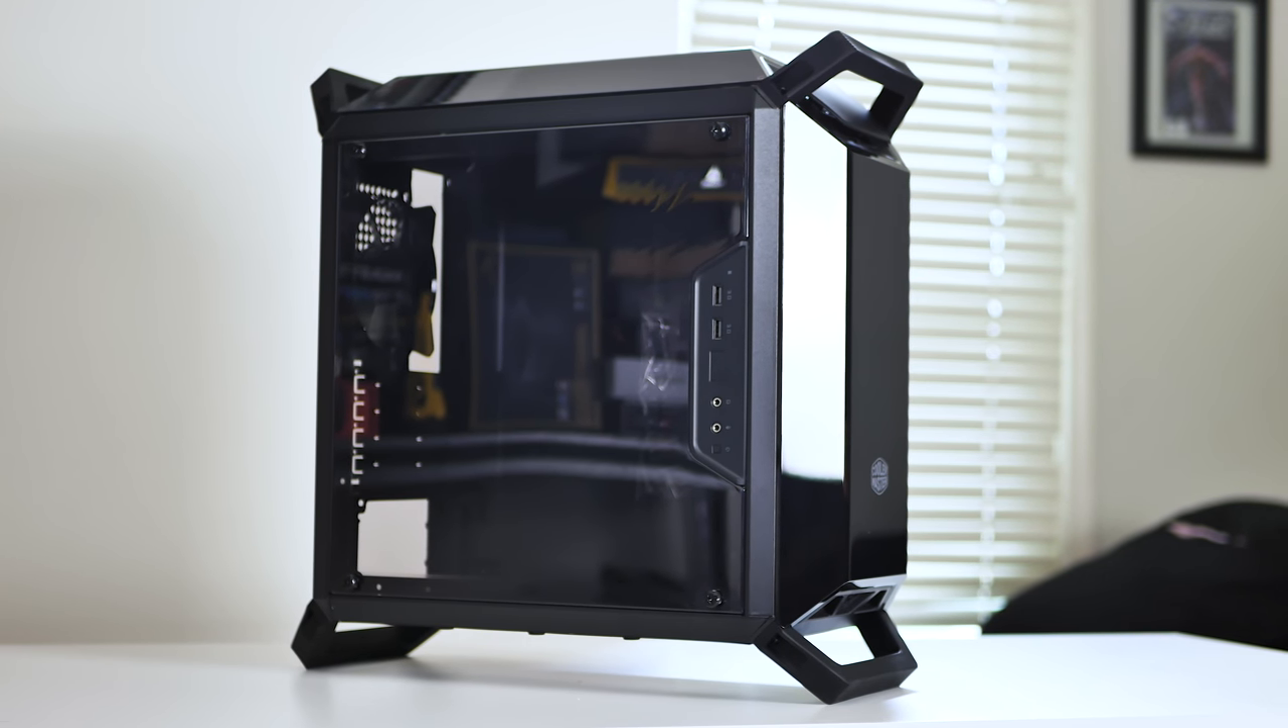Obviously the handlebars are going to protrude from the case.